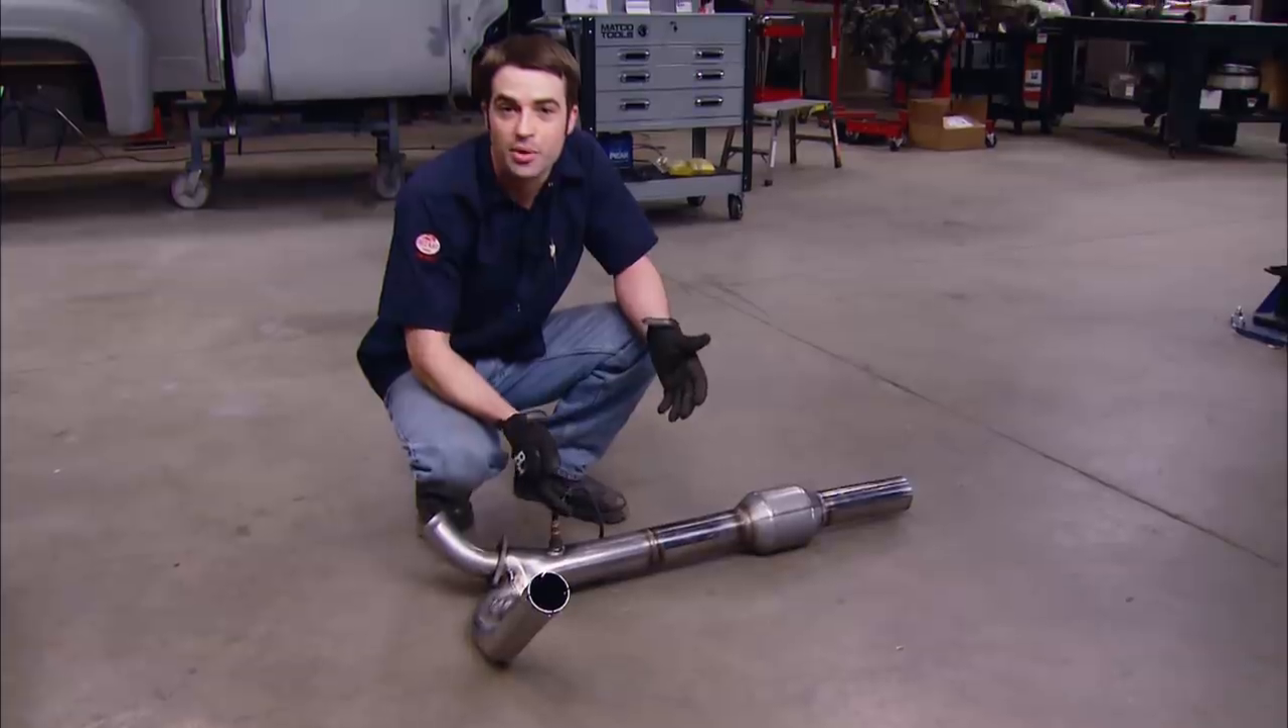All right, with everything completely welded, we've got a nice stainless steel catalytic converter and Y -pipe assembly that doesn't require any additional clamps or straps to keep it all assembled.